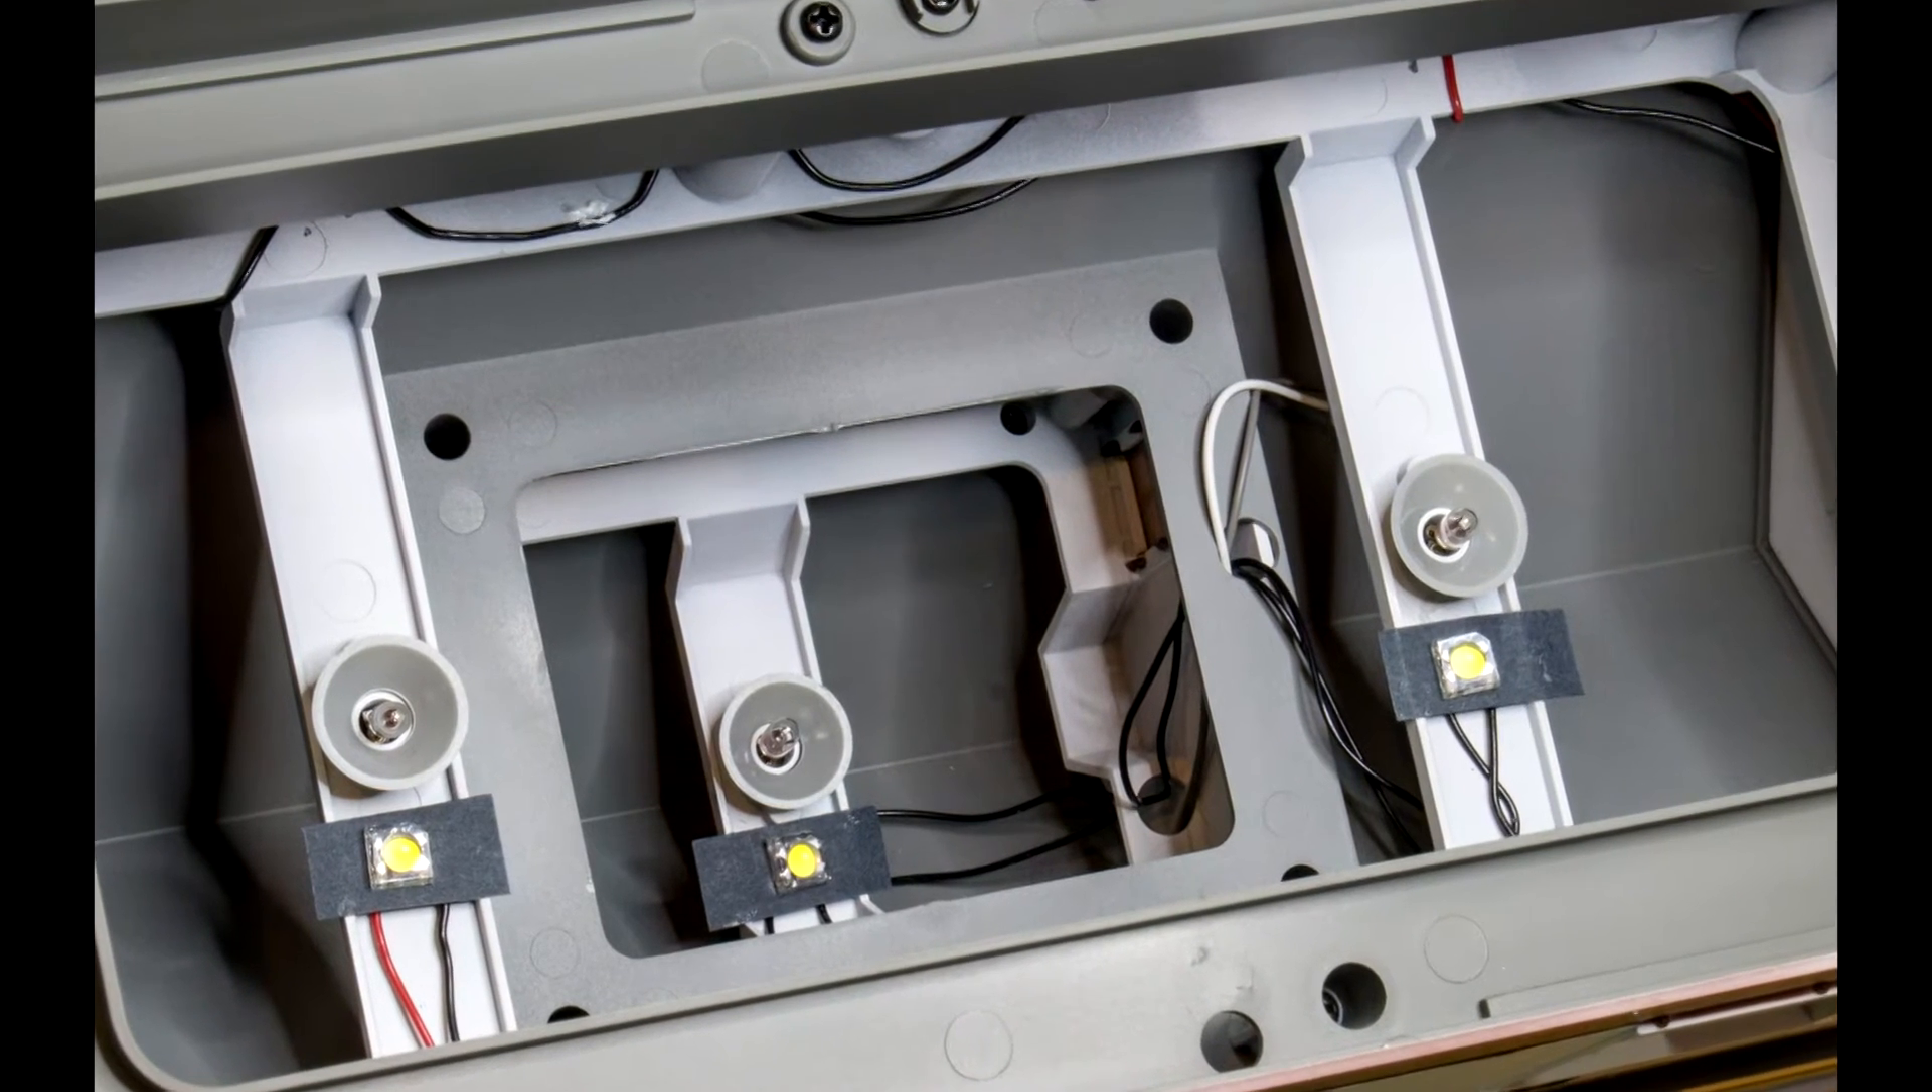And here's the three LED circuit inside. Note that I left the other incandescent bulbs wired up in case someone wants to use them in the future.